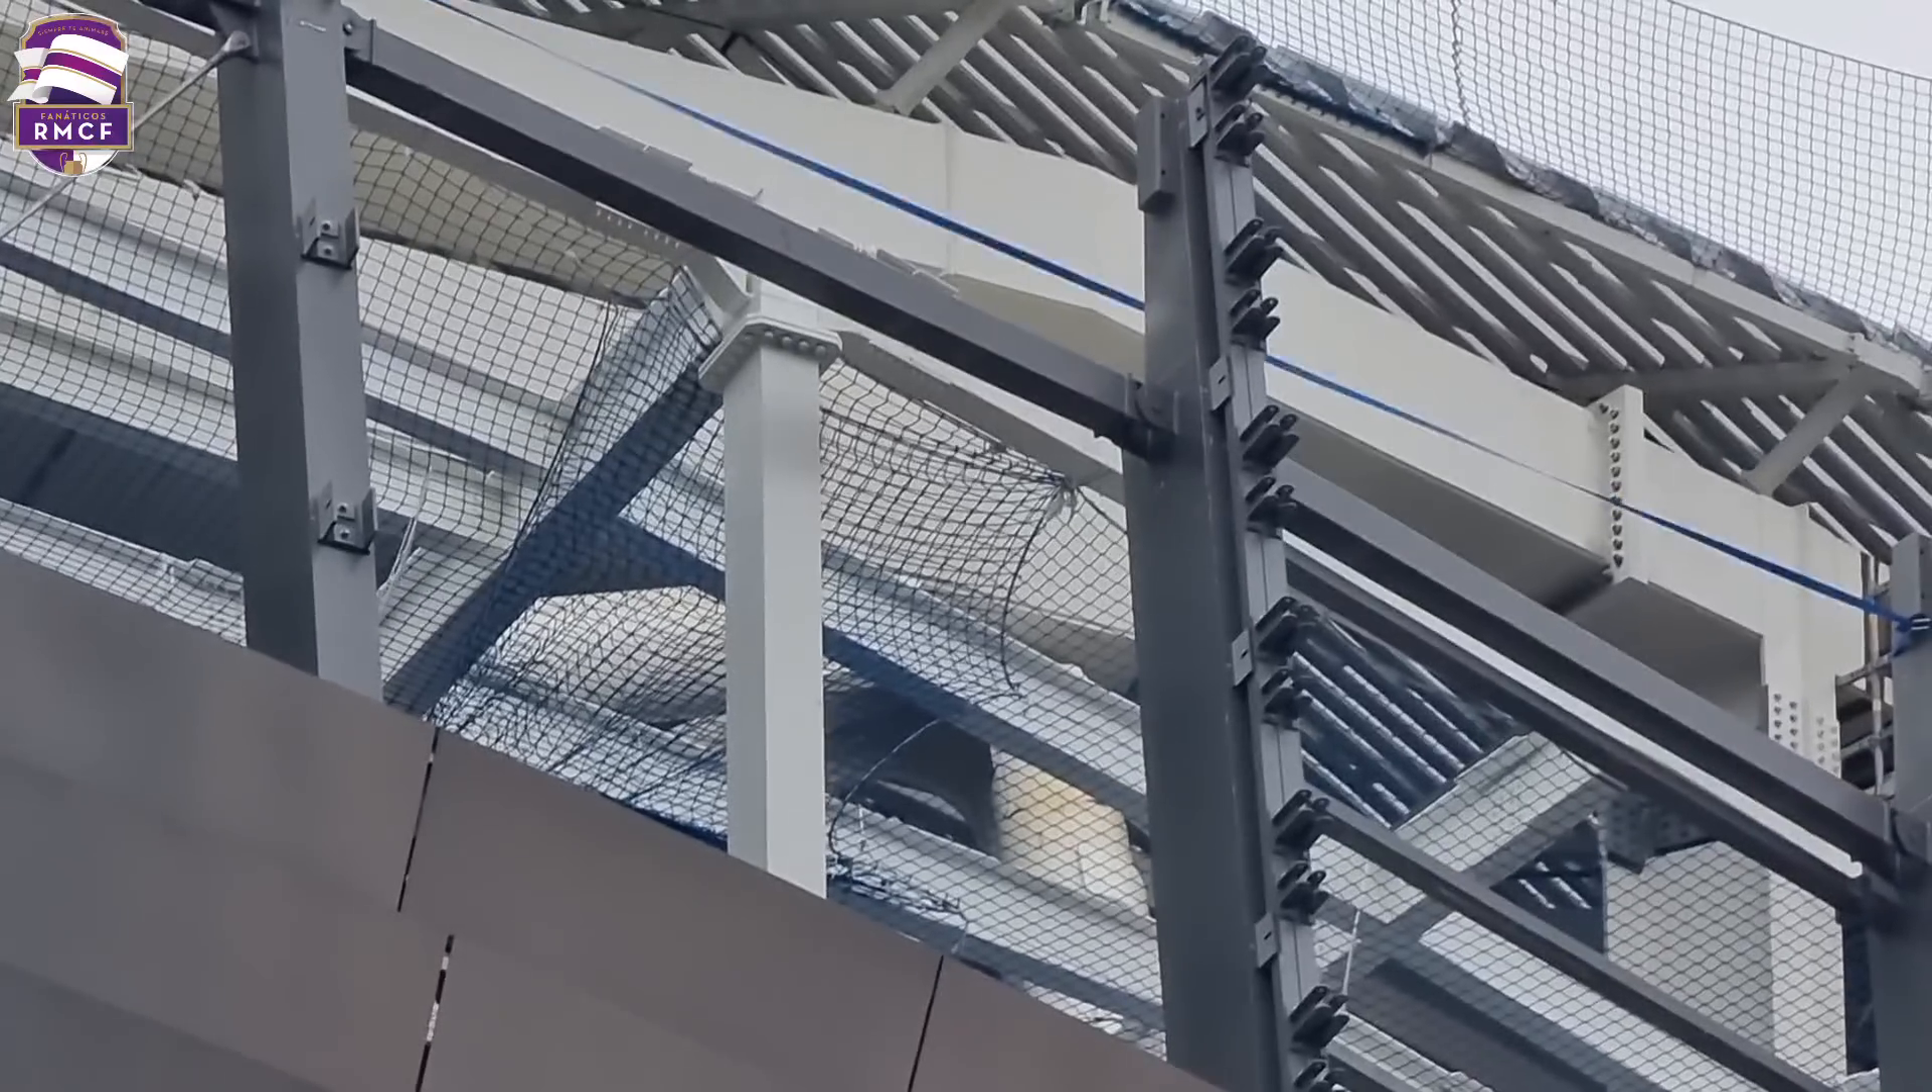Ahí podéis ver toda la malla anticaídas colocada.